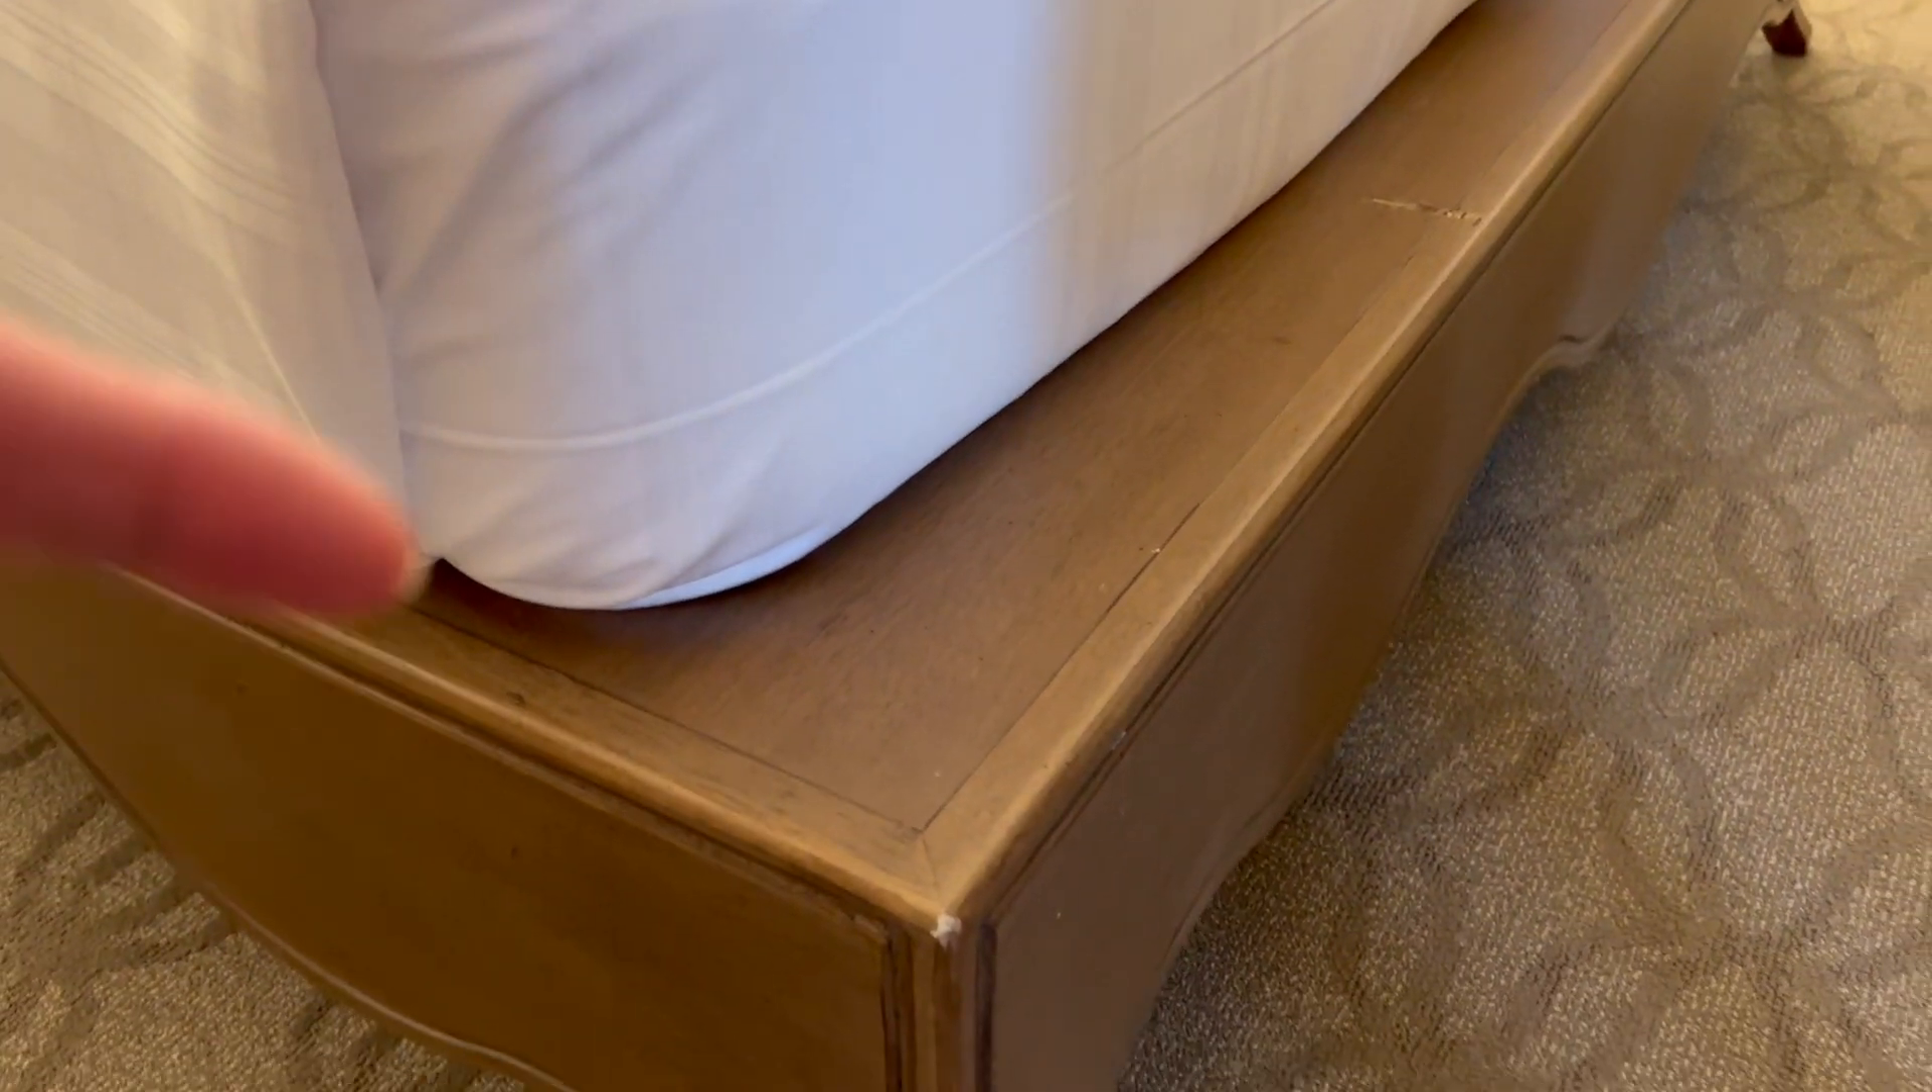And it sticks out just enough to be able to catch your shins.